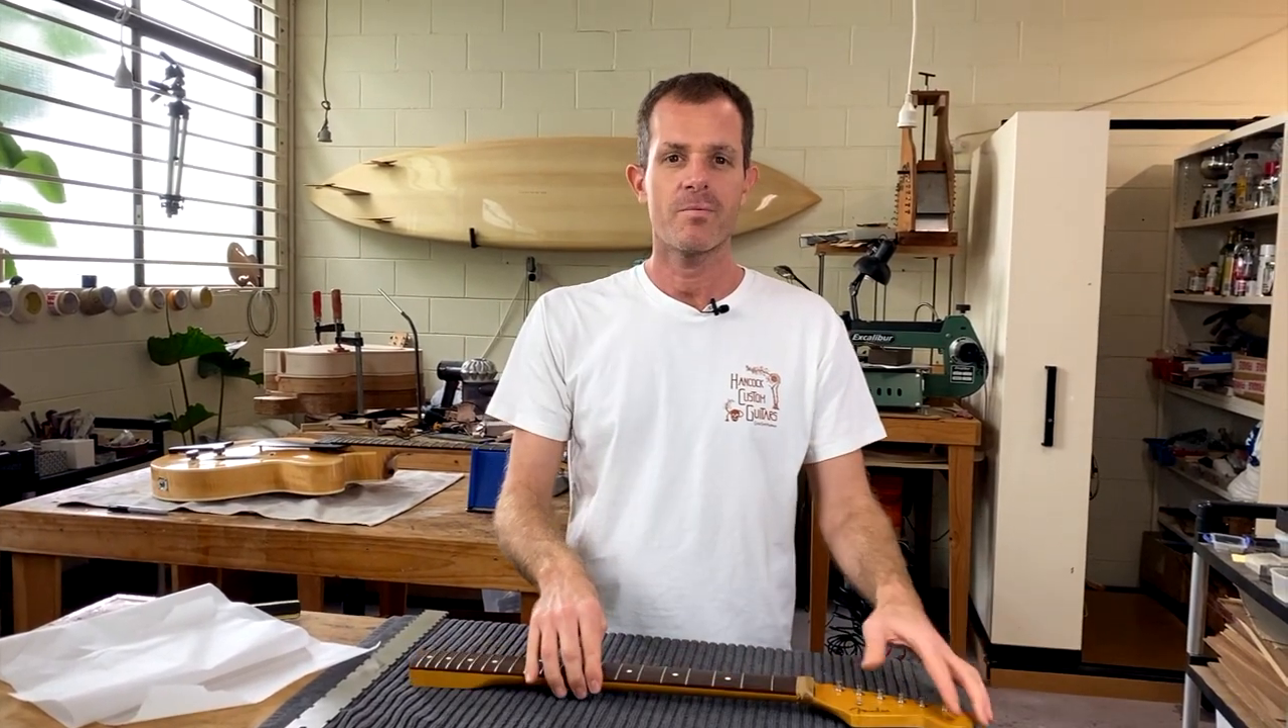I've taken the neck off the guitar to make it easier to do with a fret dress.